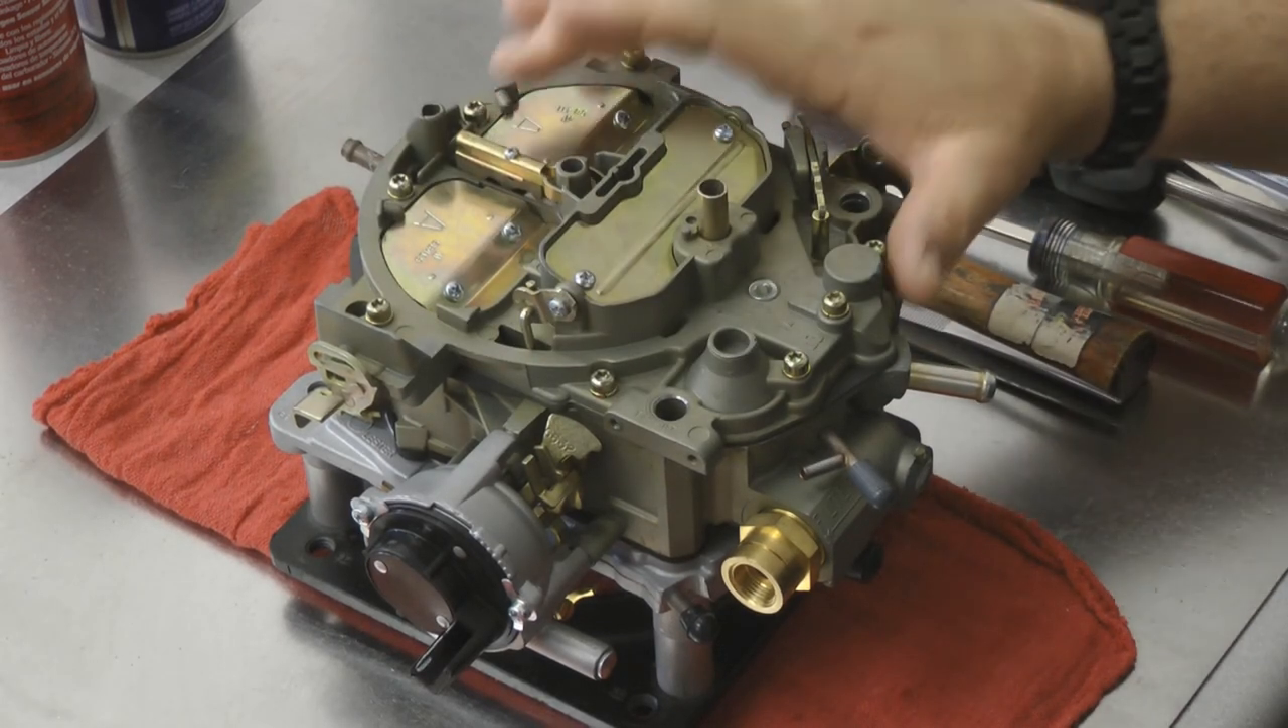Now we've reassembled our carburetor and we've got all the lid screws back in.